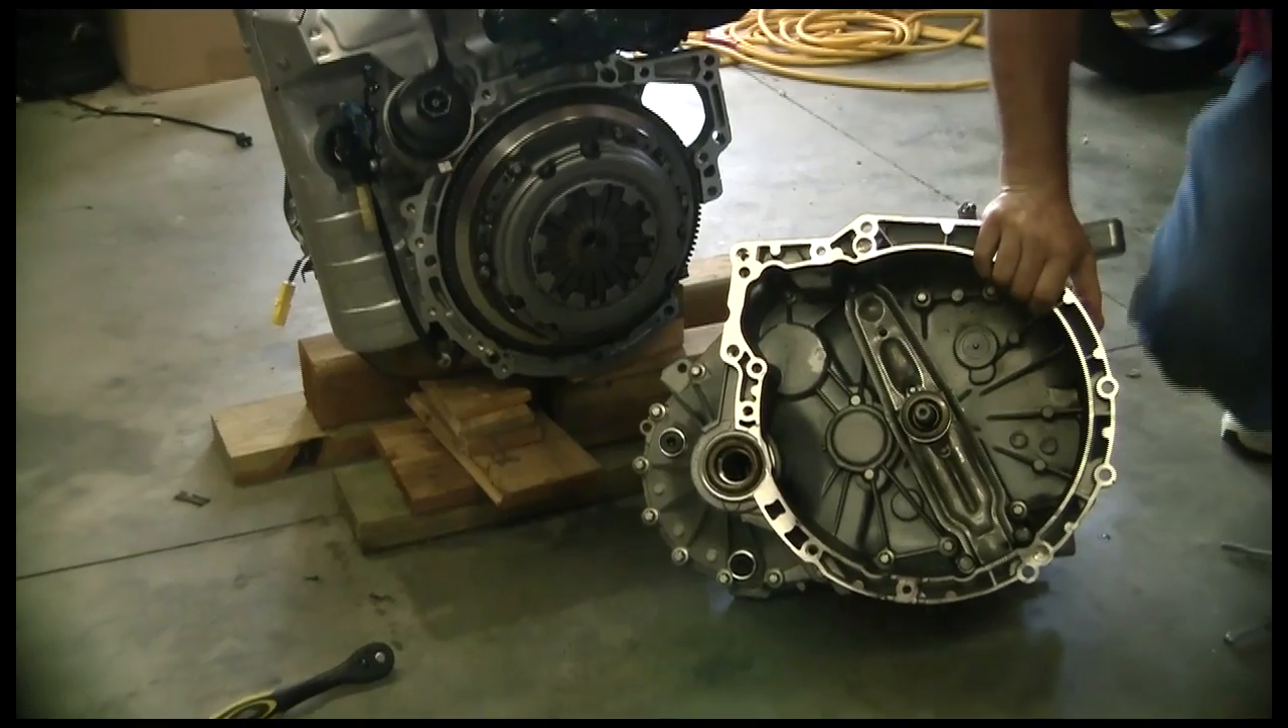And we have successfully pulled the transmission off.